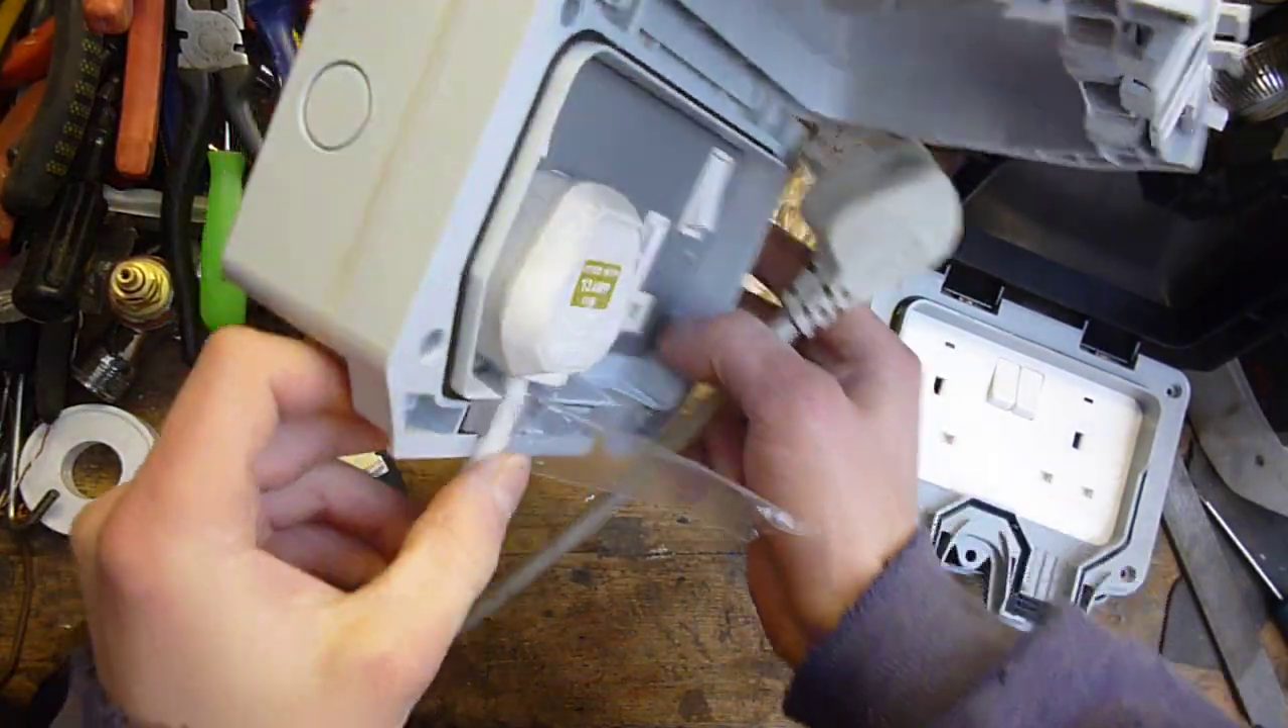Right, so your ordinary wired on plug fits in nicely.